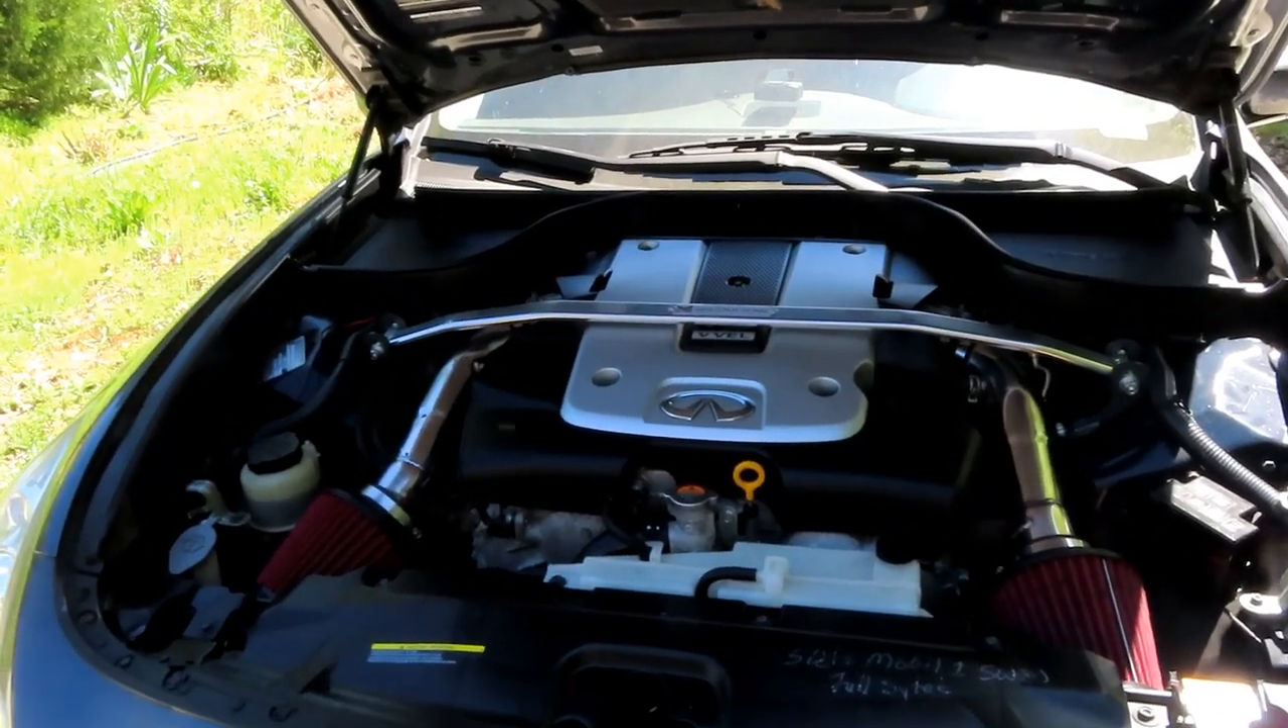And the cover's back on. And that's all done so I'm going to give it a start up.